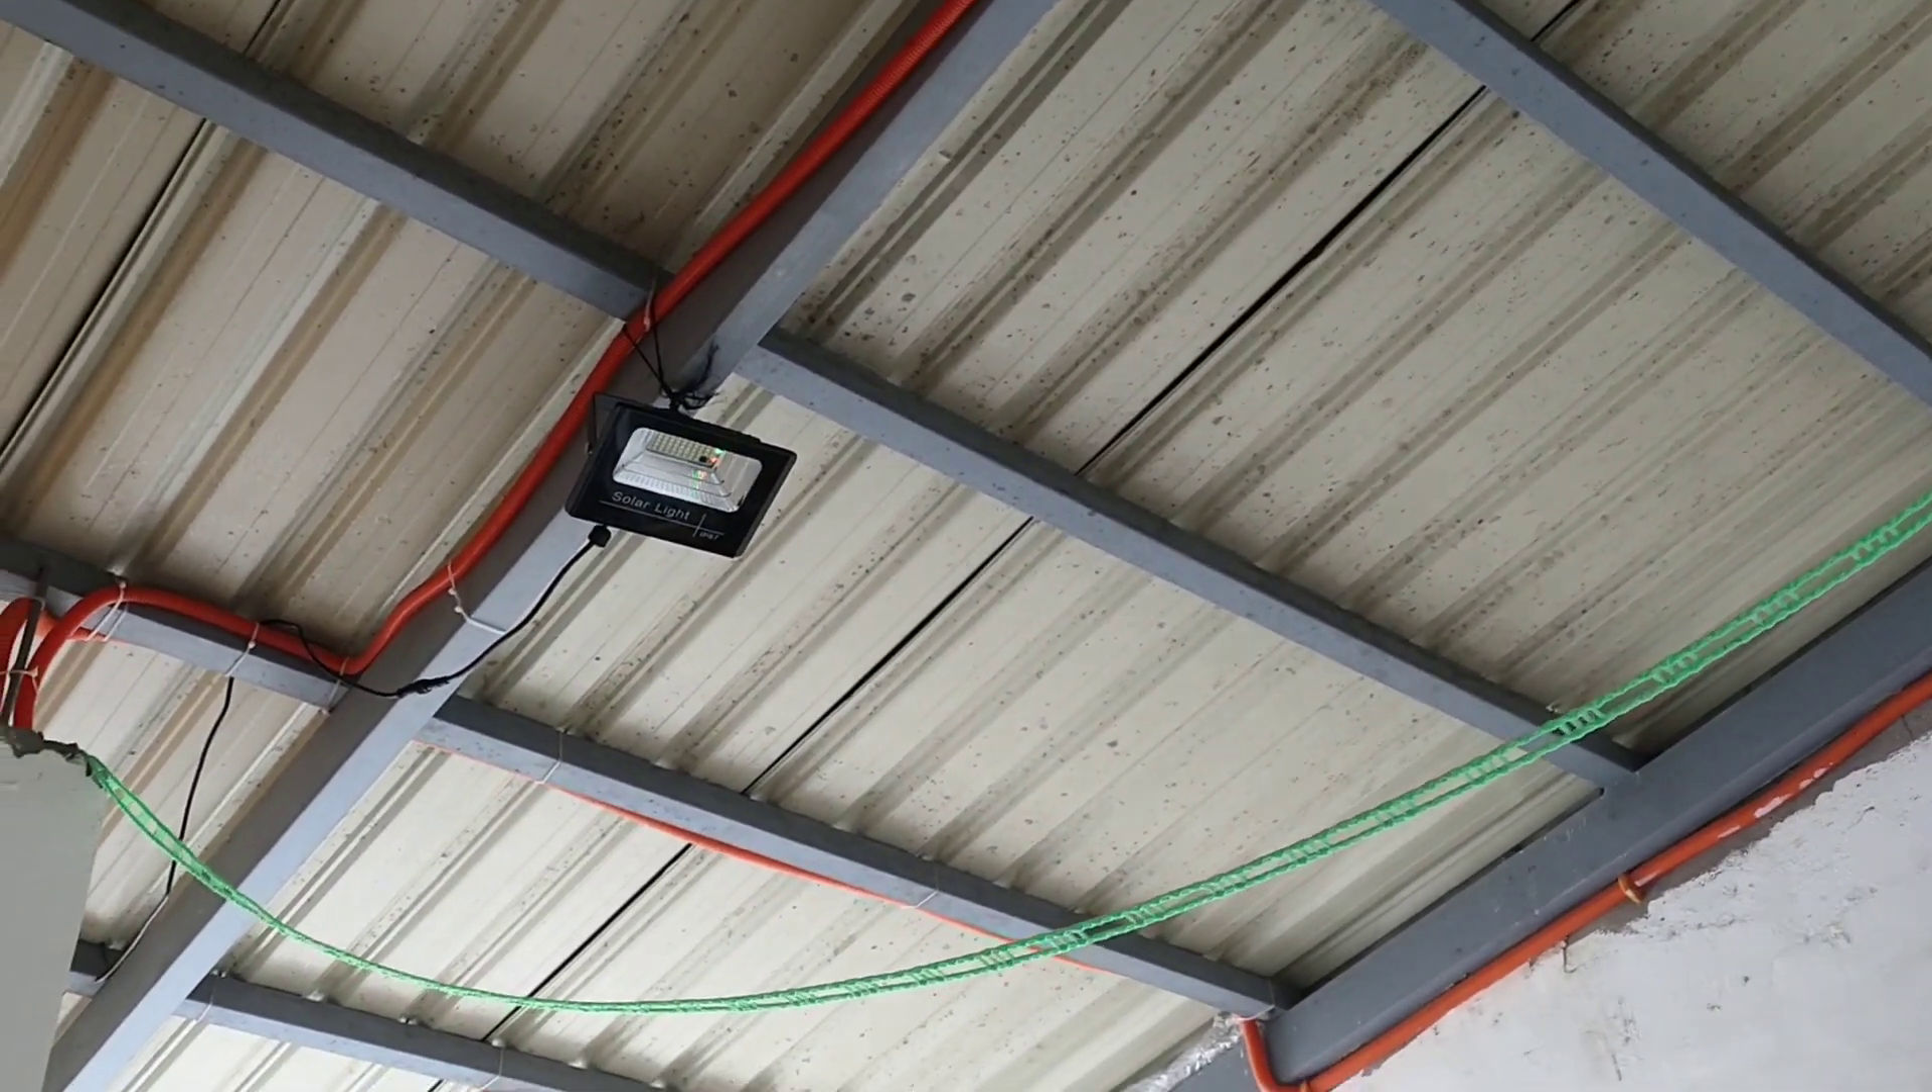So na-install na natin yung ating solar light. So dito natin sya kinabit.